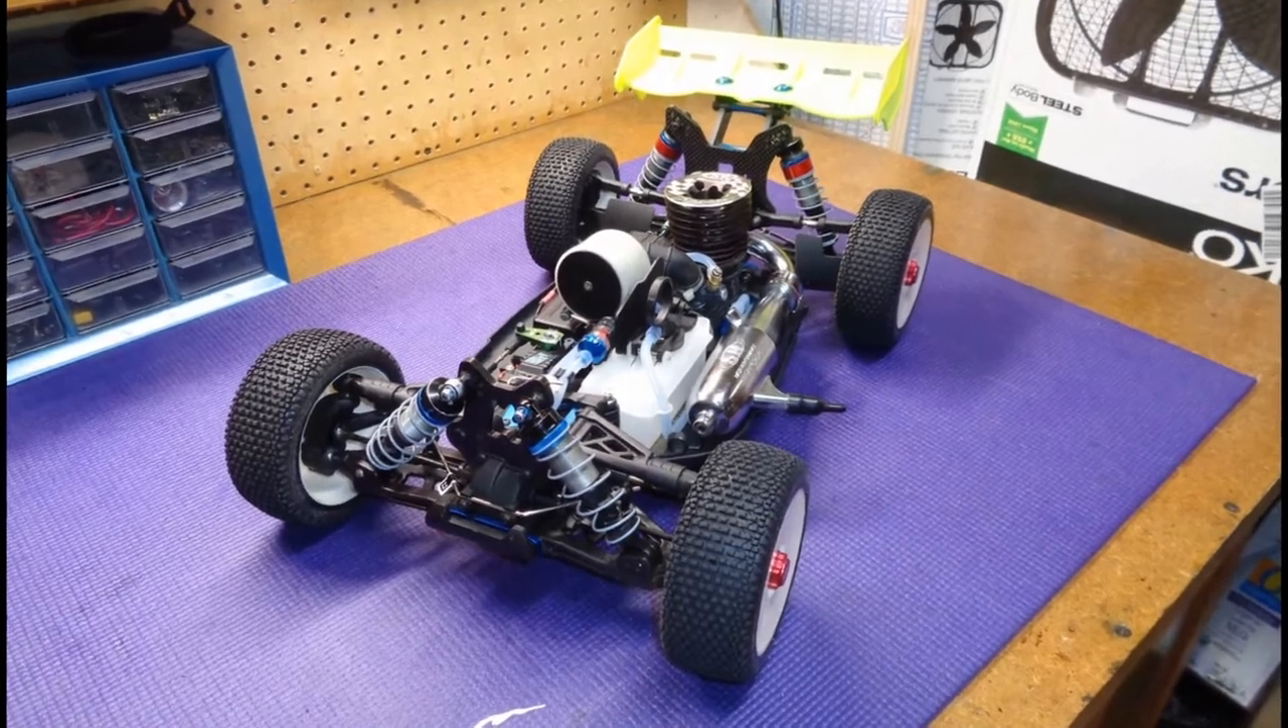Minus the body, this buggy is ready to go.